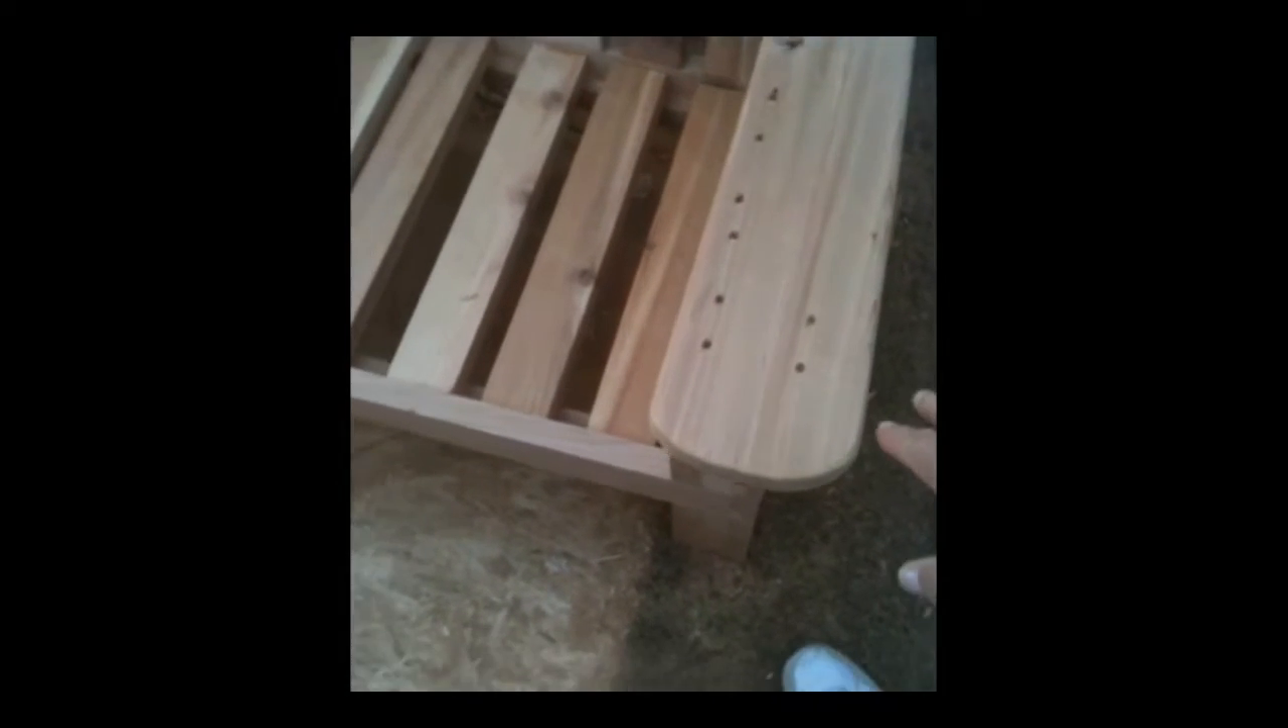And one thing I want to point out here is the armrest. As you can see, it's in place now.